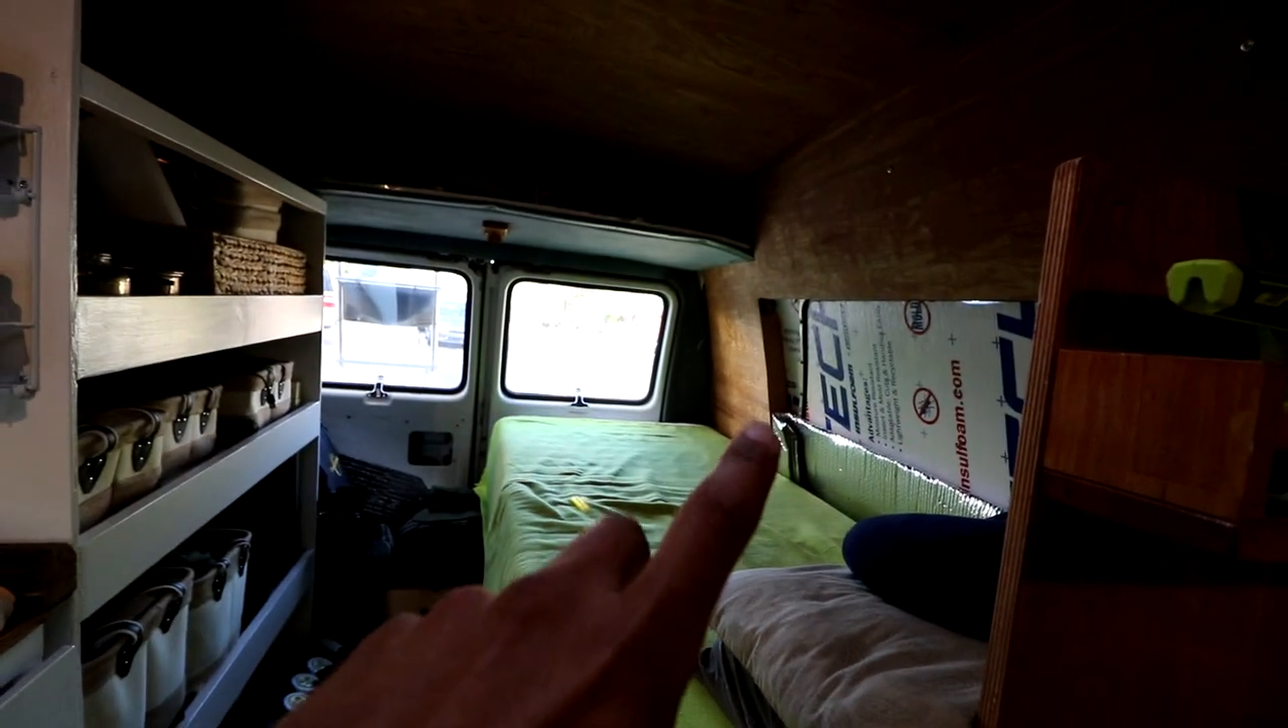I still have a lot of finishing work to do i got to get my paneling up on the sides there in the back door.